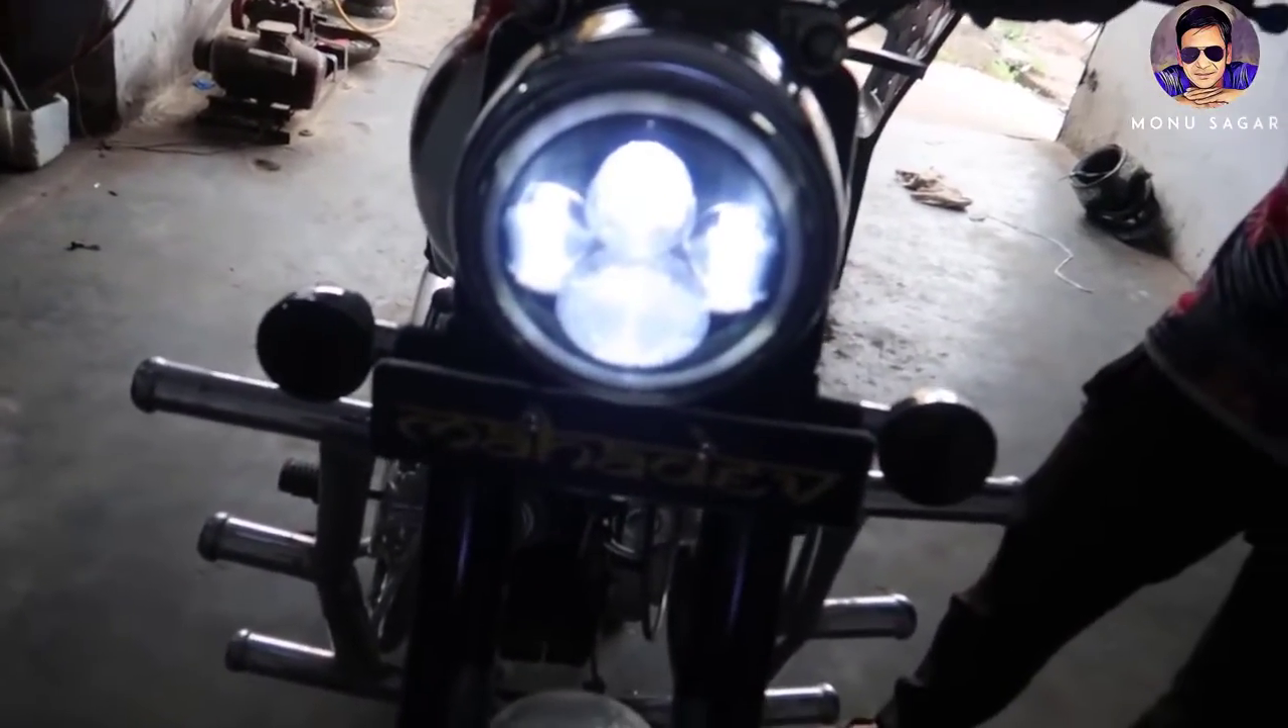तो यह है लाइट फिट हो चुके।